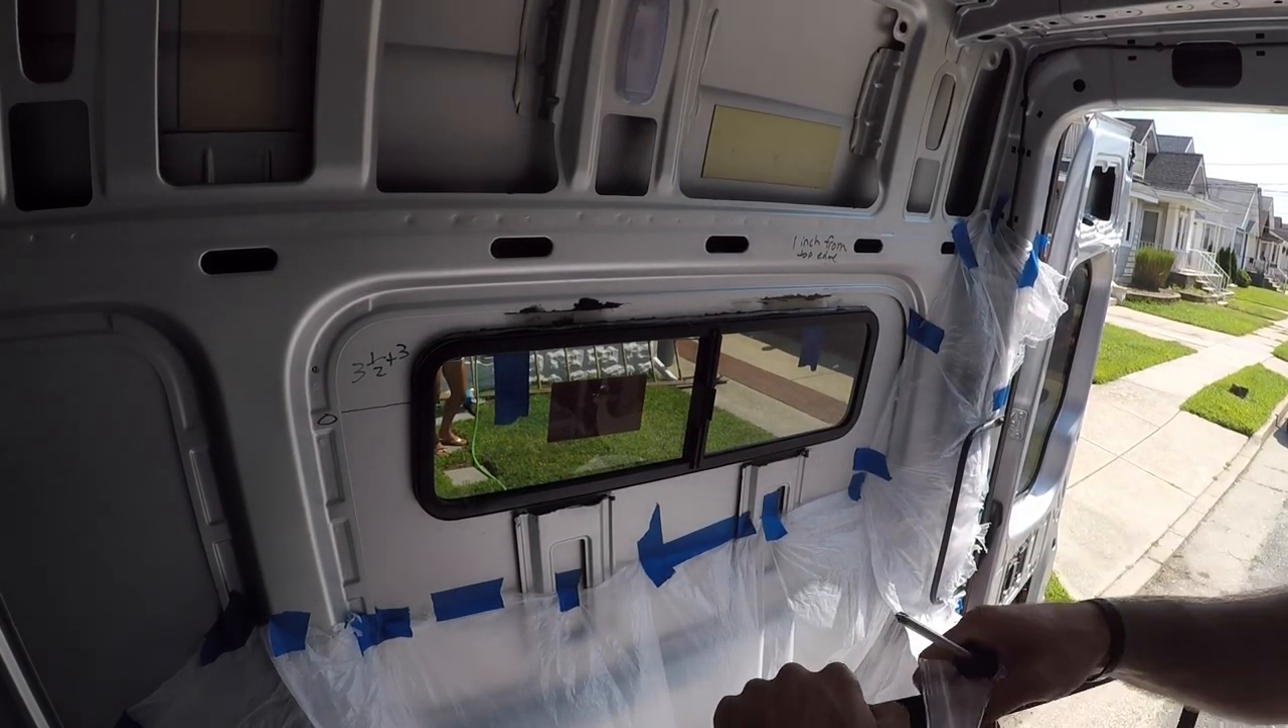All right so we got the window in place.